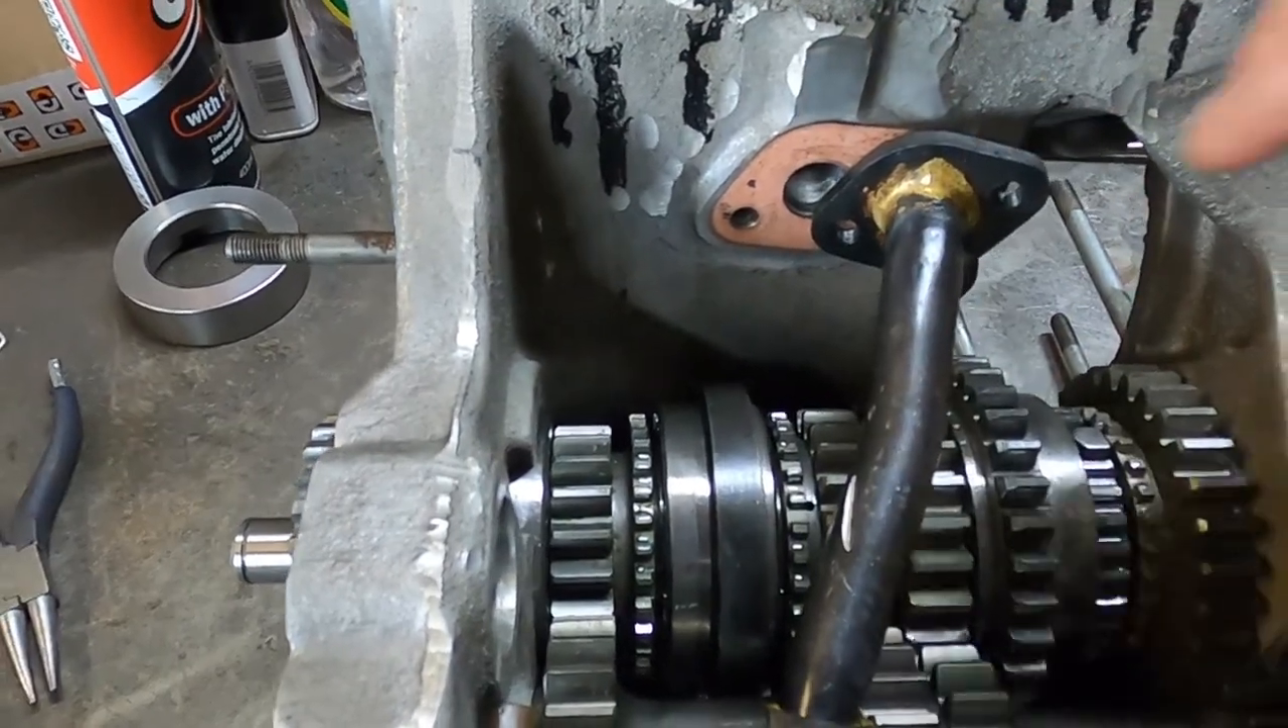I haven't got the pickup pipe bolted in yet.